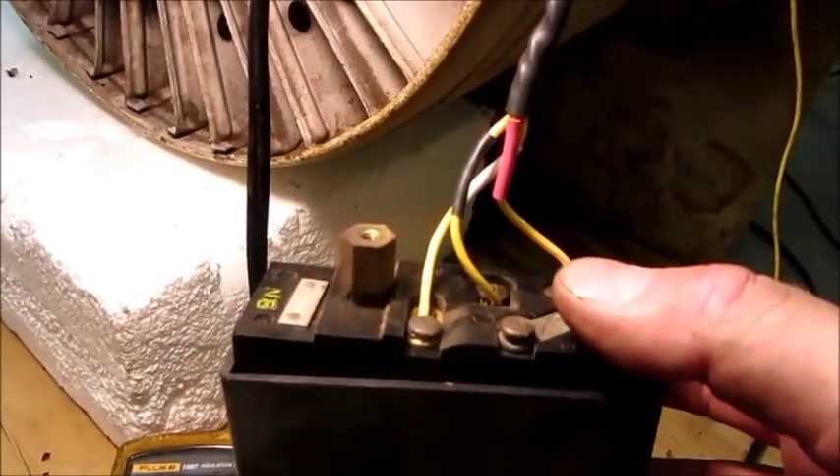So the wiring harness is done and put in I've got it terminated here on the start relay and the switch is on on the other side.